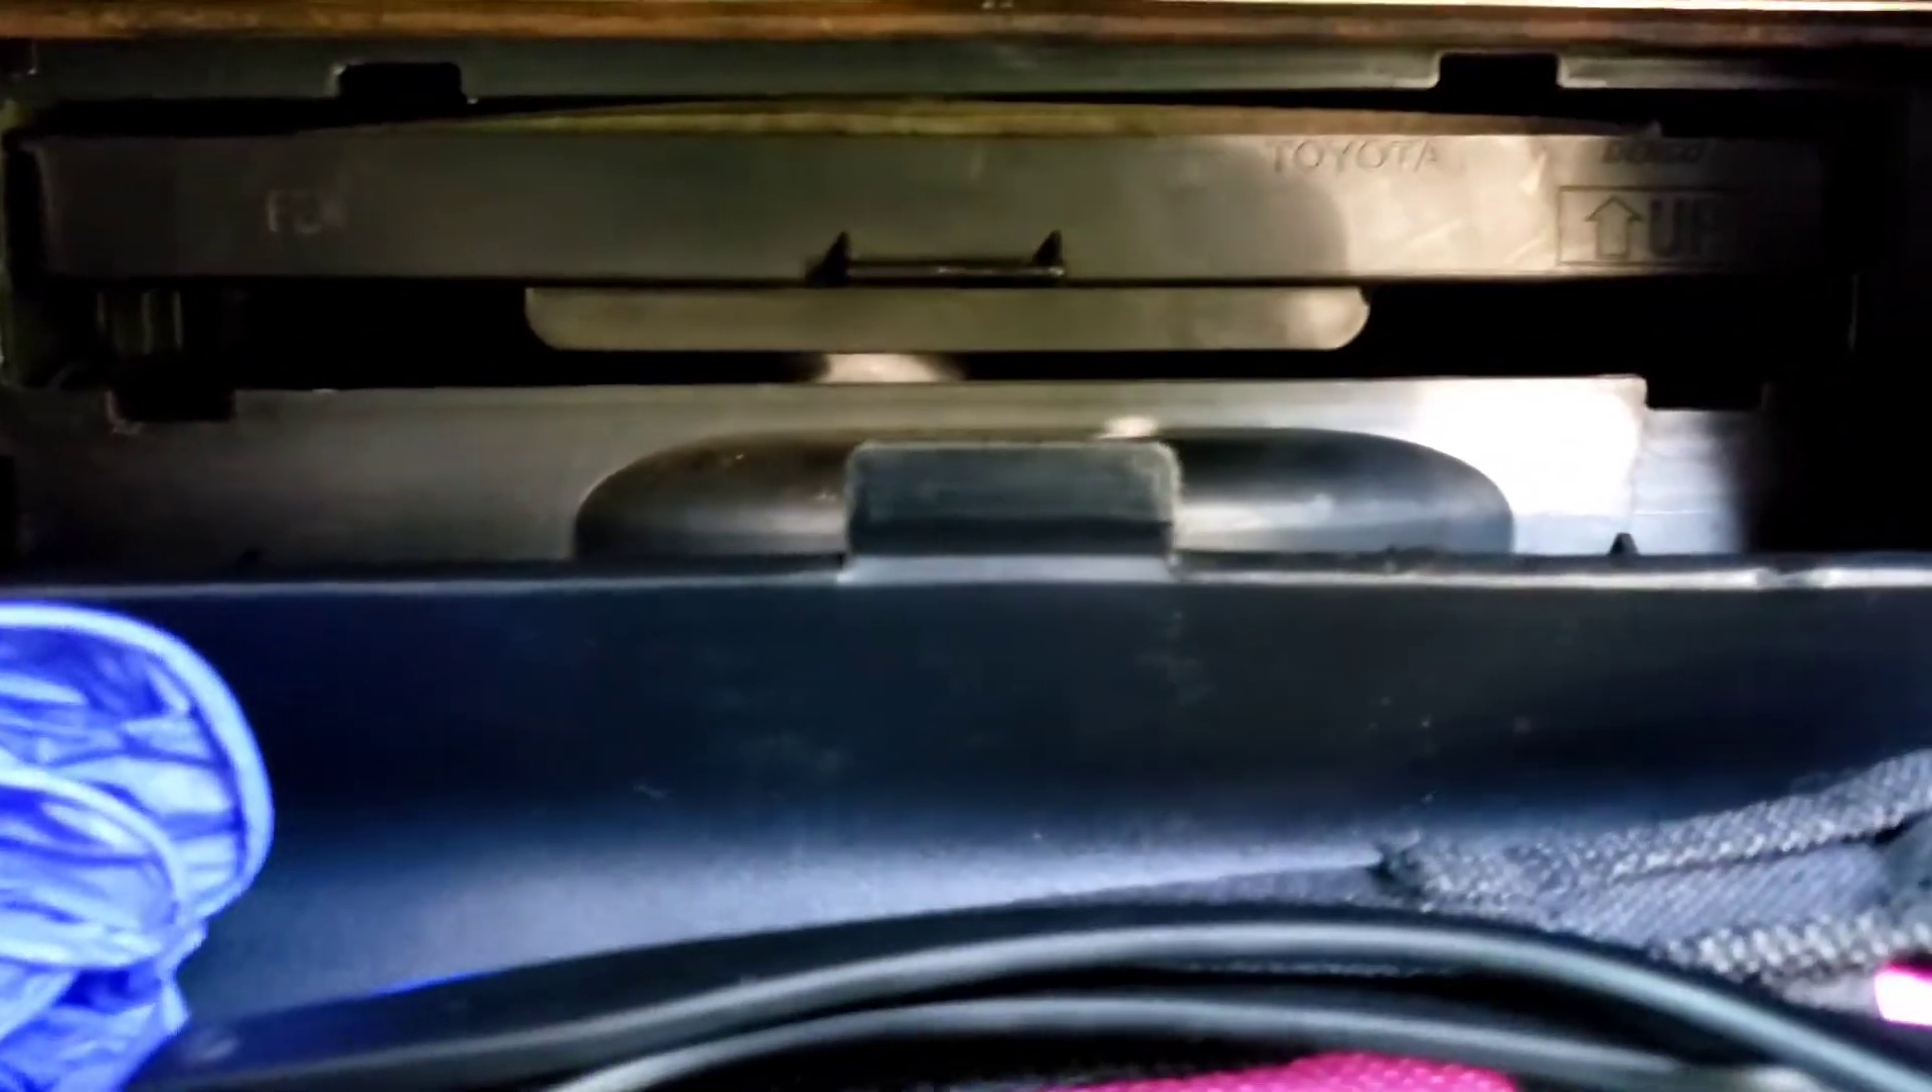Now the cabin air filter is exposed.